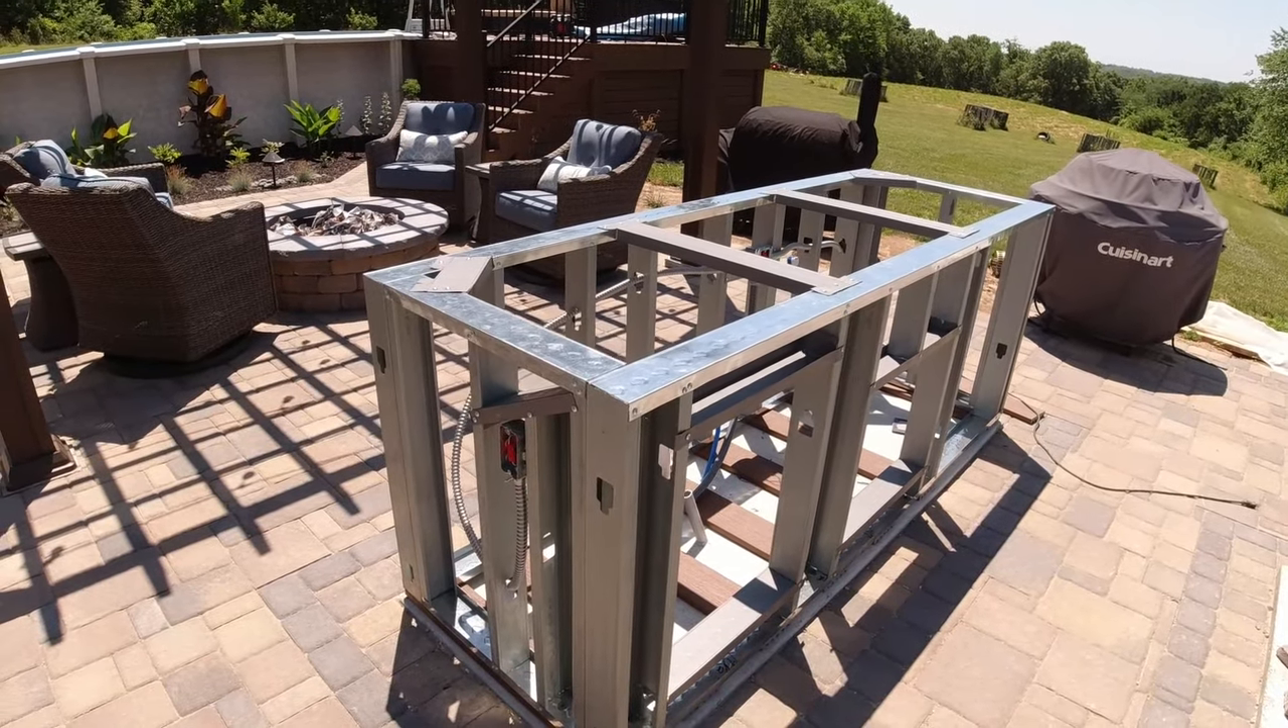So here is the completed island ready for plumbing and then for some cement board.